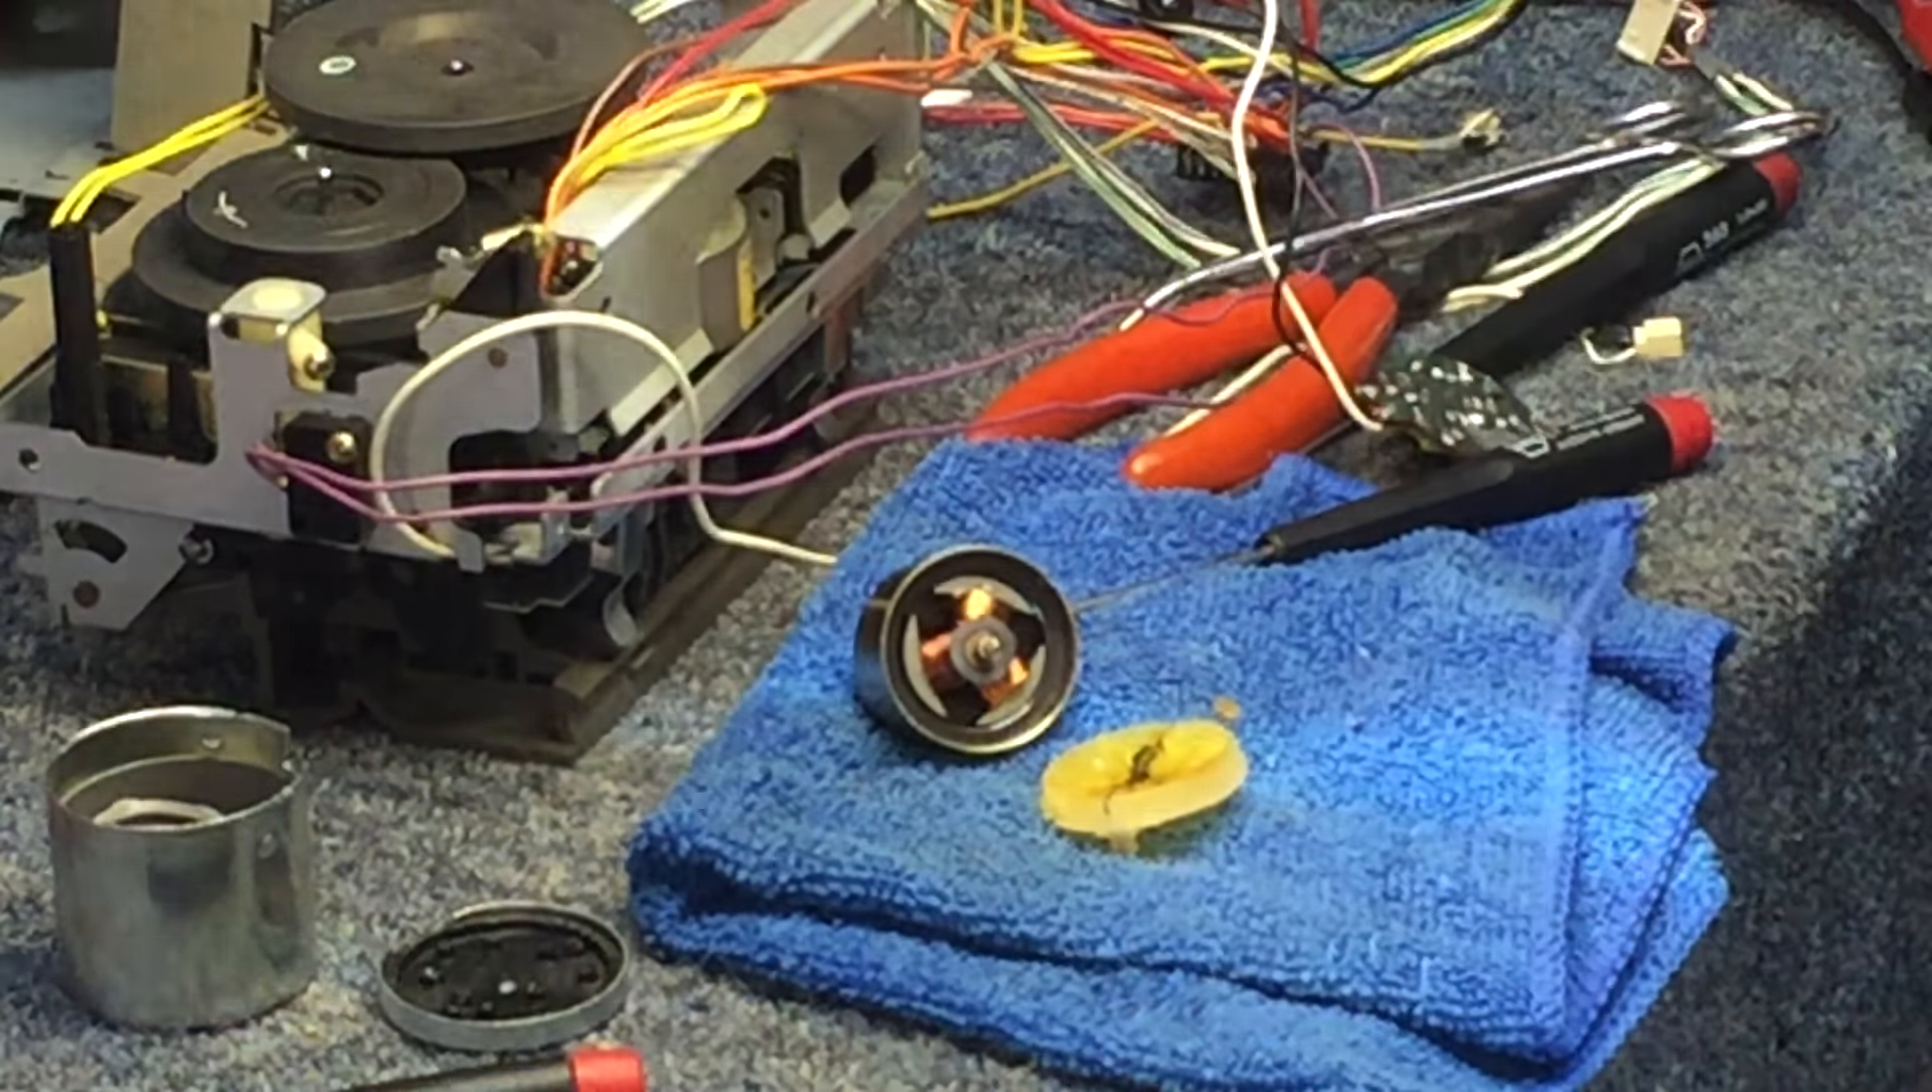All right, we got the motor apart now.